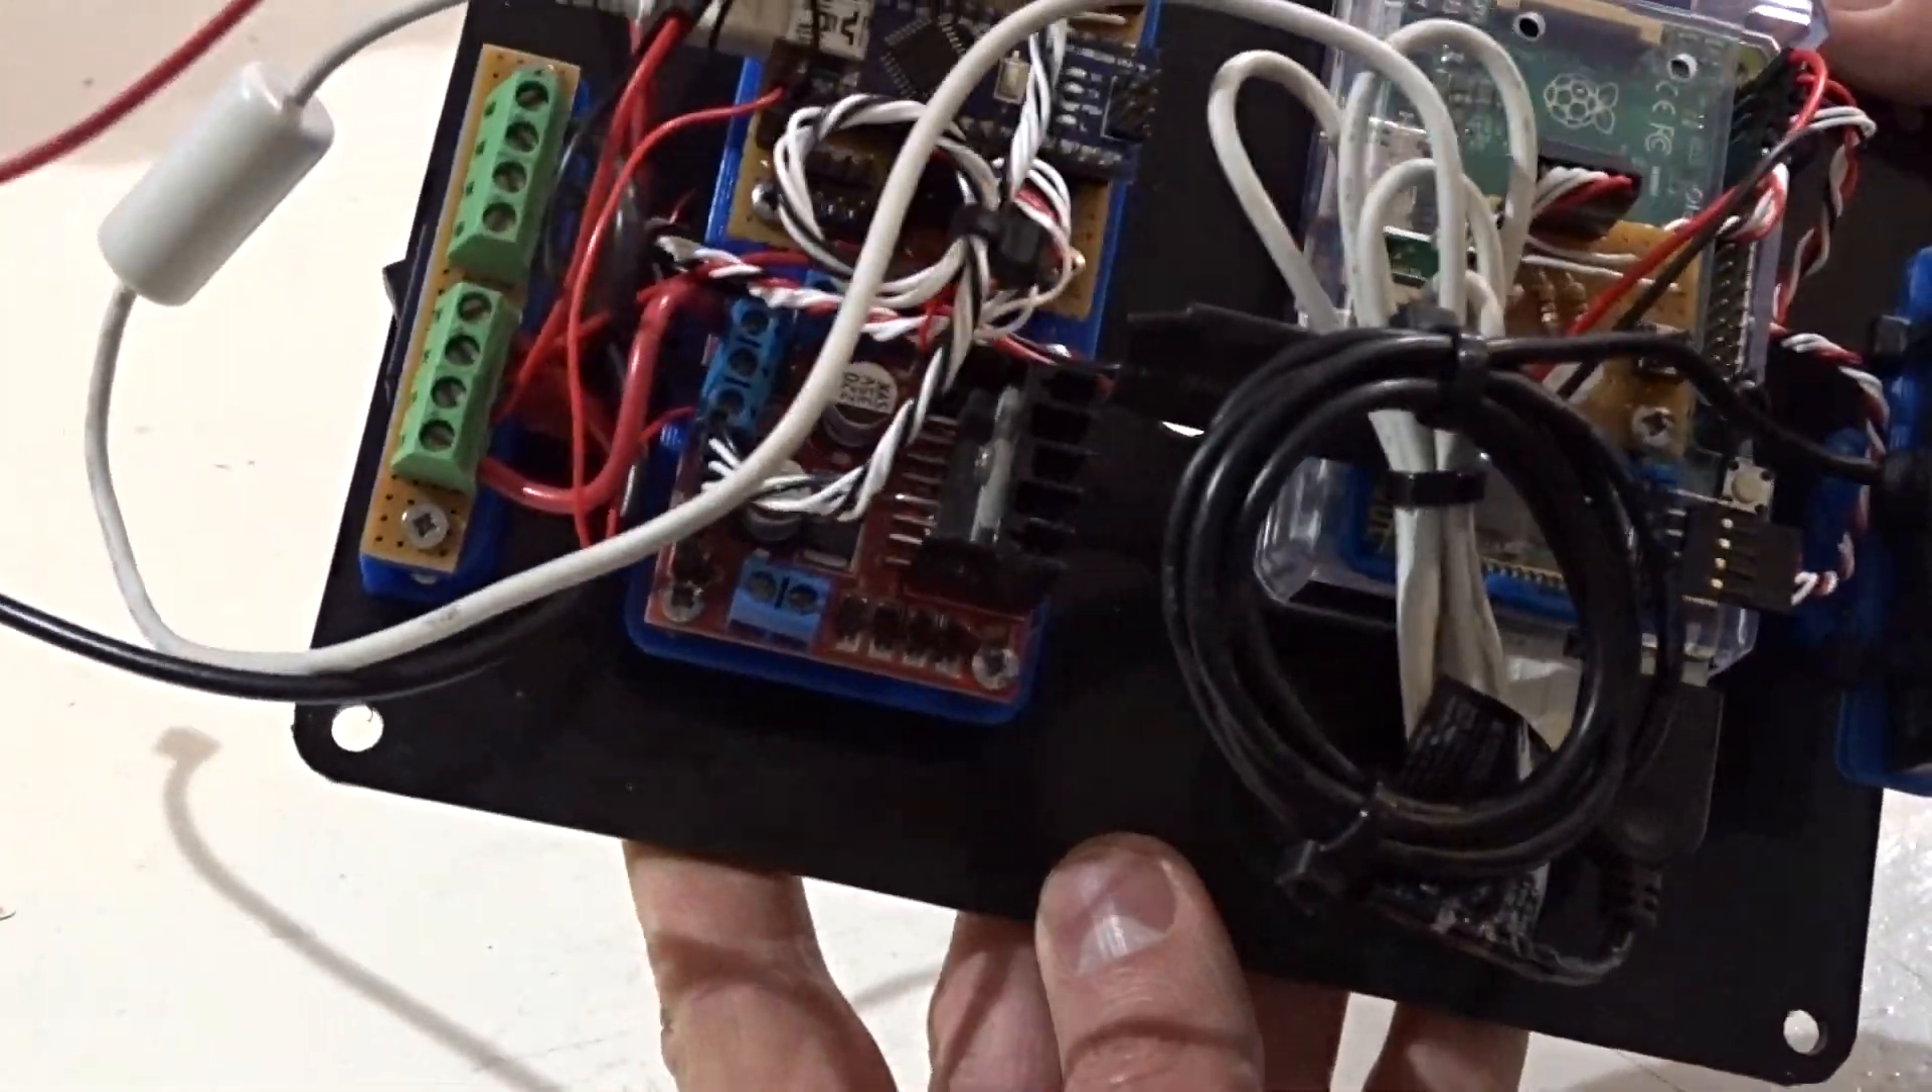So I've mounted all the electronic components onto the top plate of the robot.